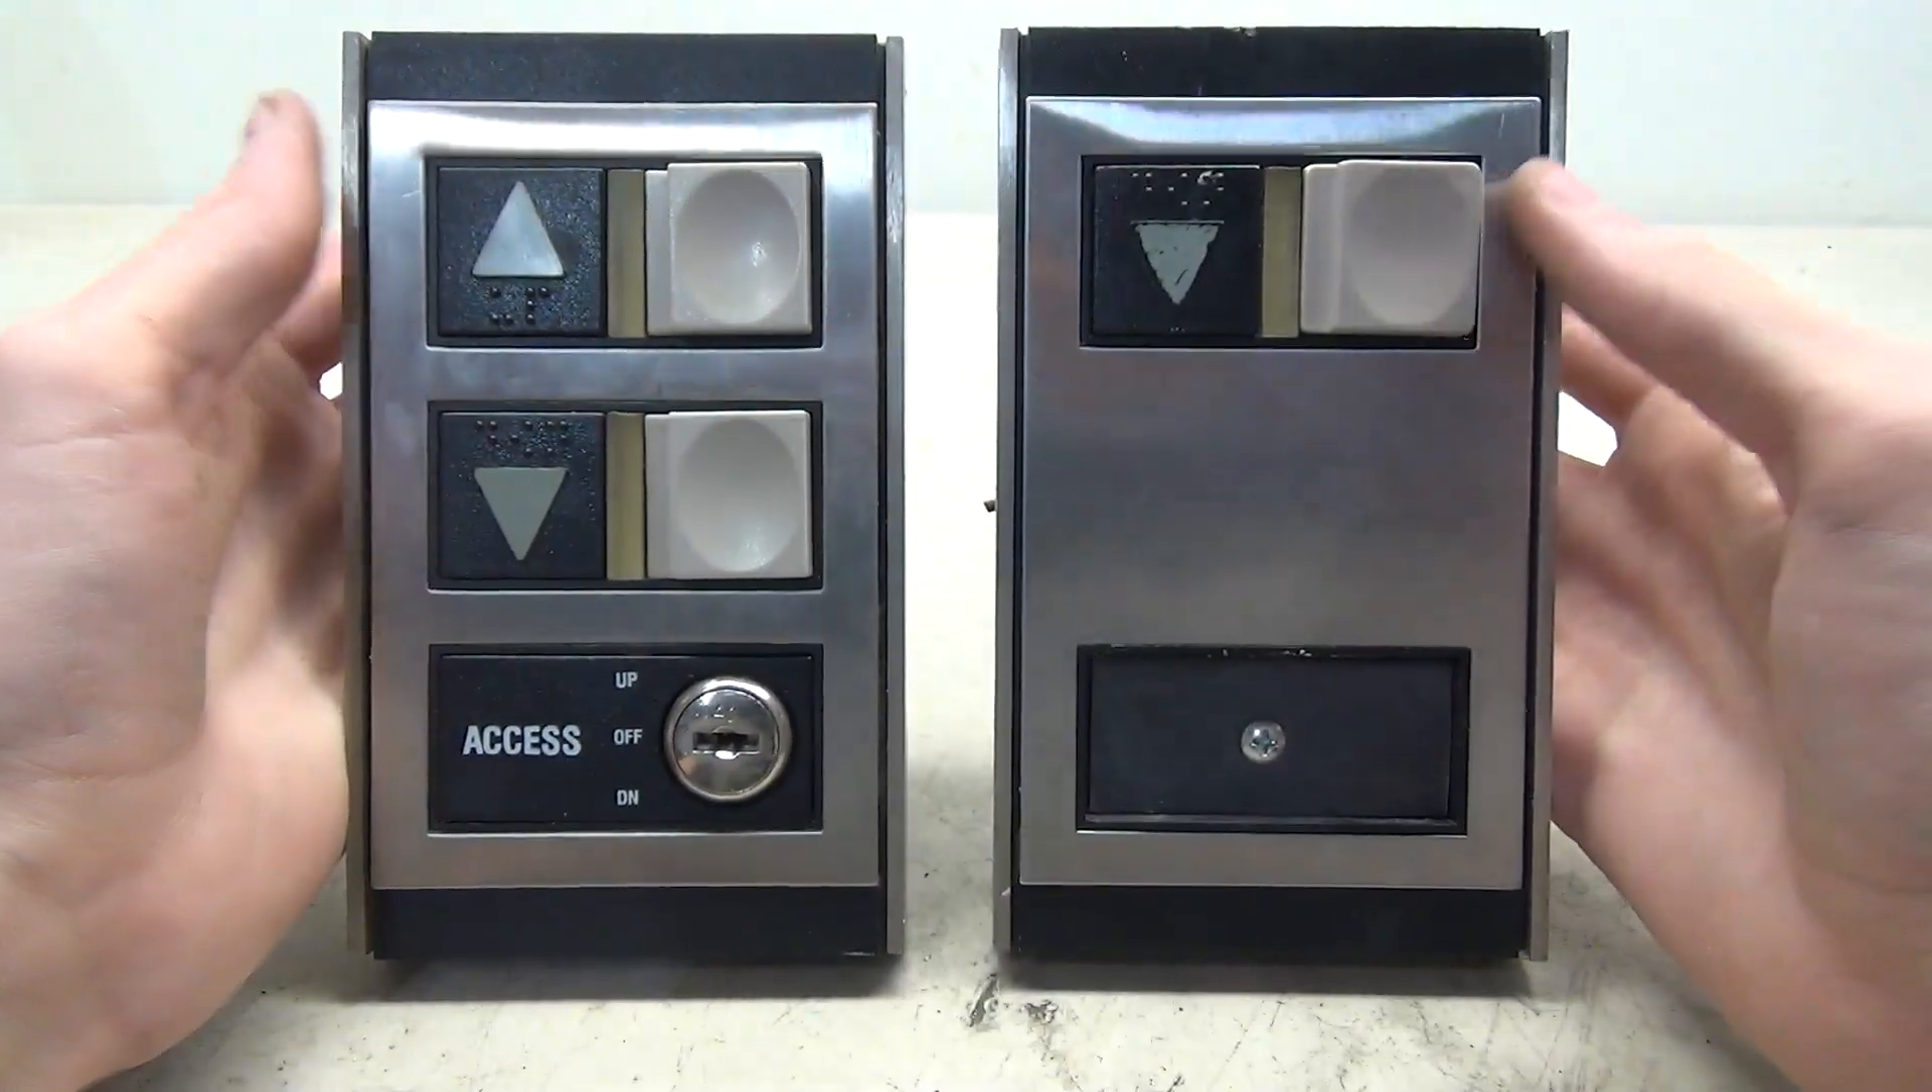Okay my key switch transfer has been a success the access key is now on this piece and it looks really good actually.